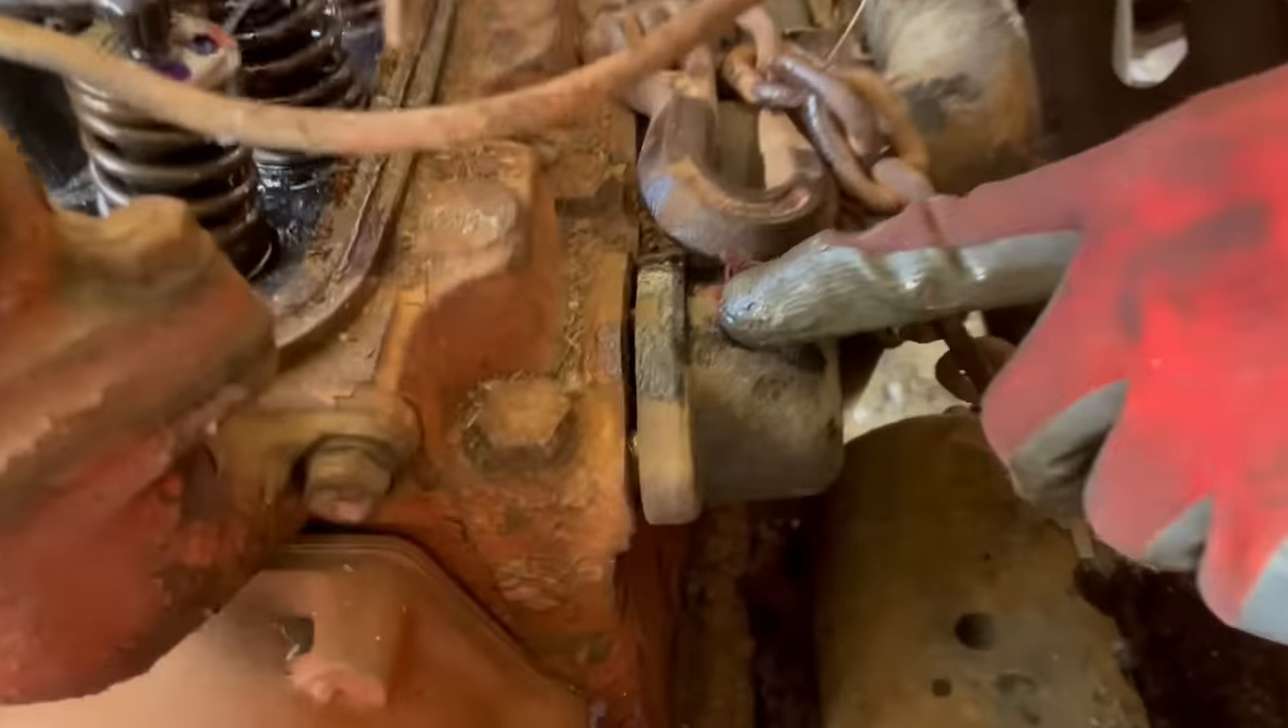I noticed this gap here between the manifold and the head.